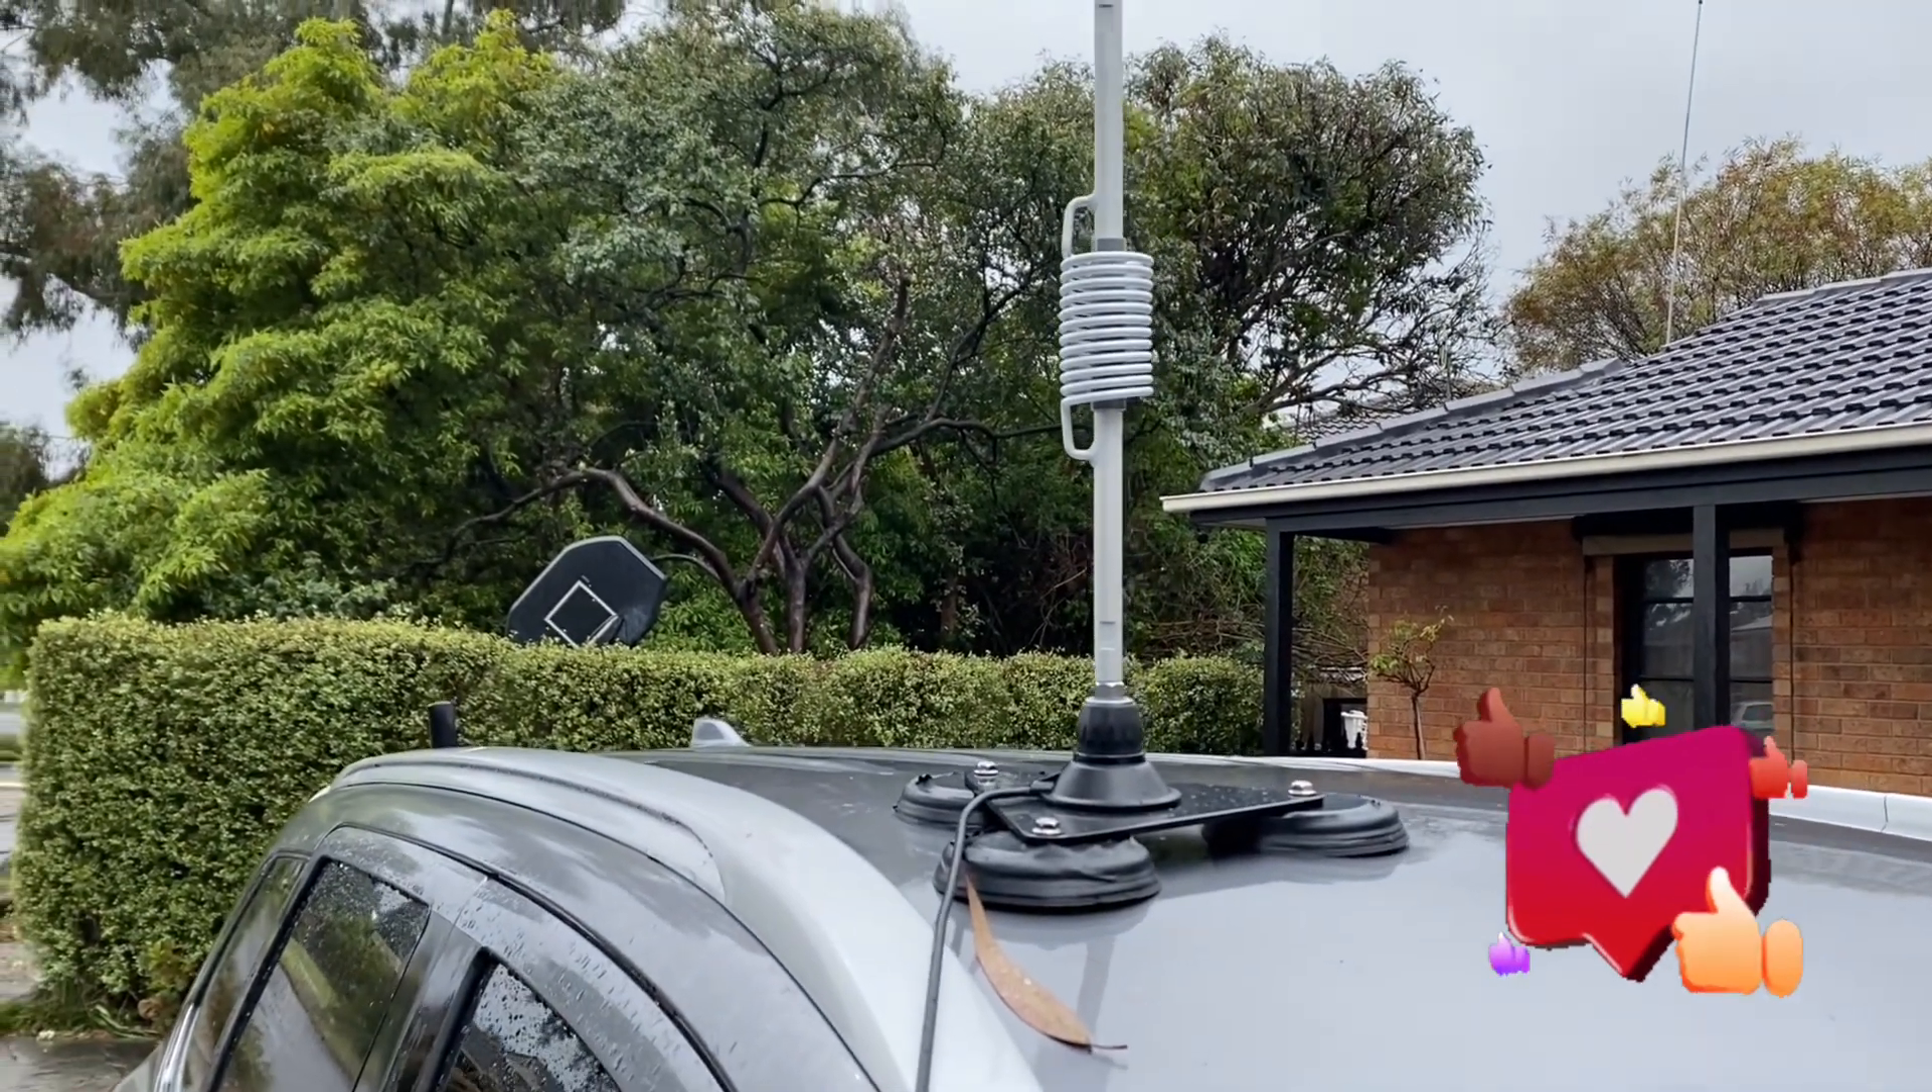All right so there we go we have the antenna on the car here.